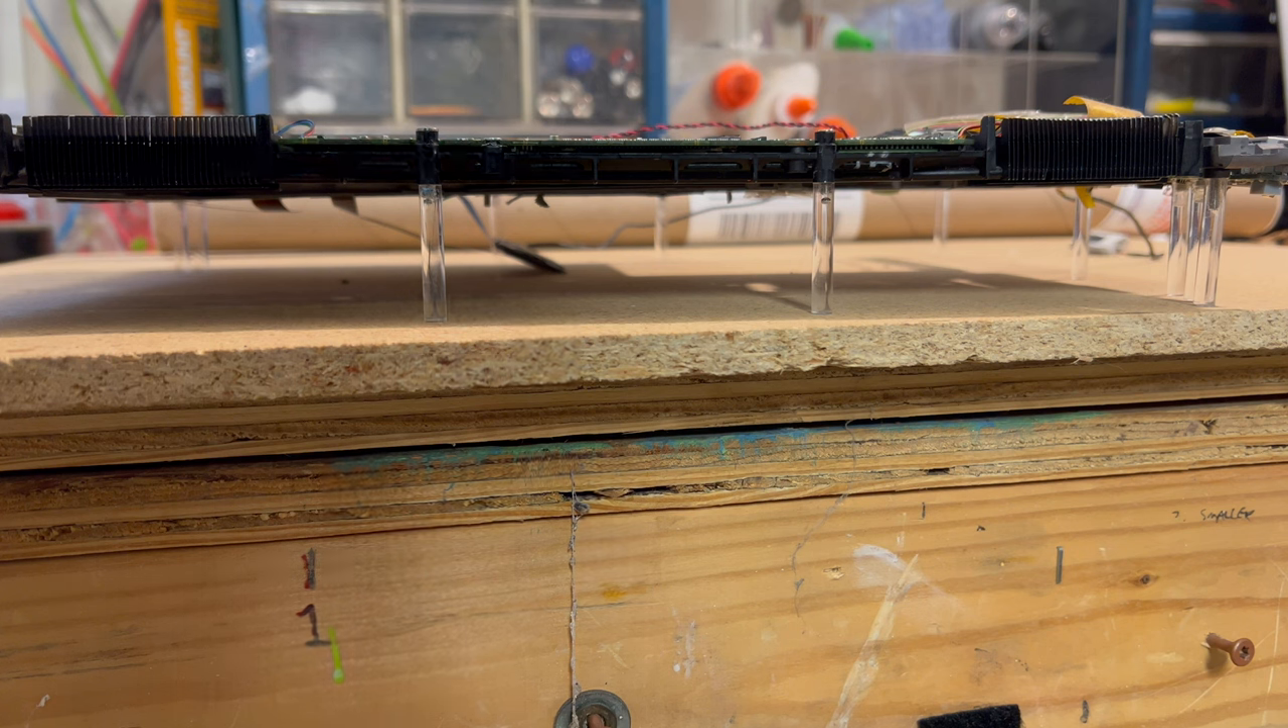We've got all the acrylic standoff supports in place and they came out quite nicely.